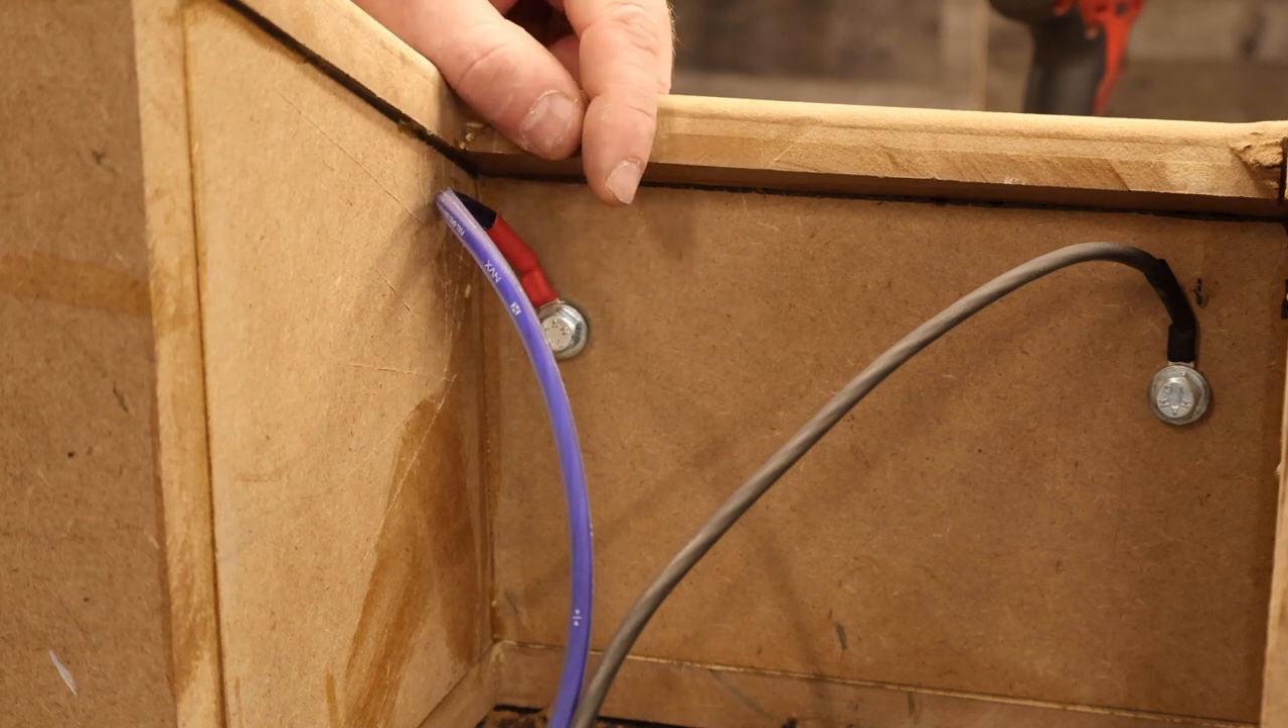I drilled these holes out to 7 16ths, ran a quarter inch bolt through them, got a washer under the head of the bolt, then the ring terminal, then another washer, to give as much surface area as possible.